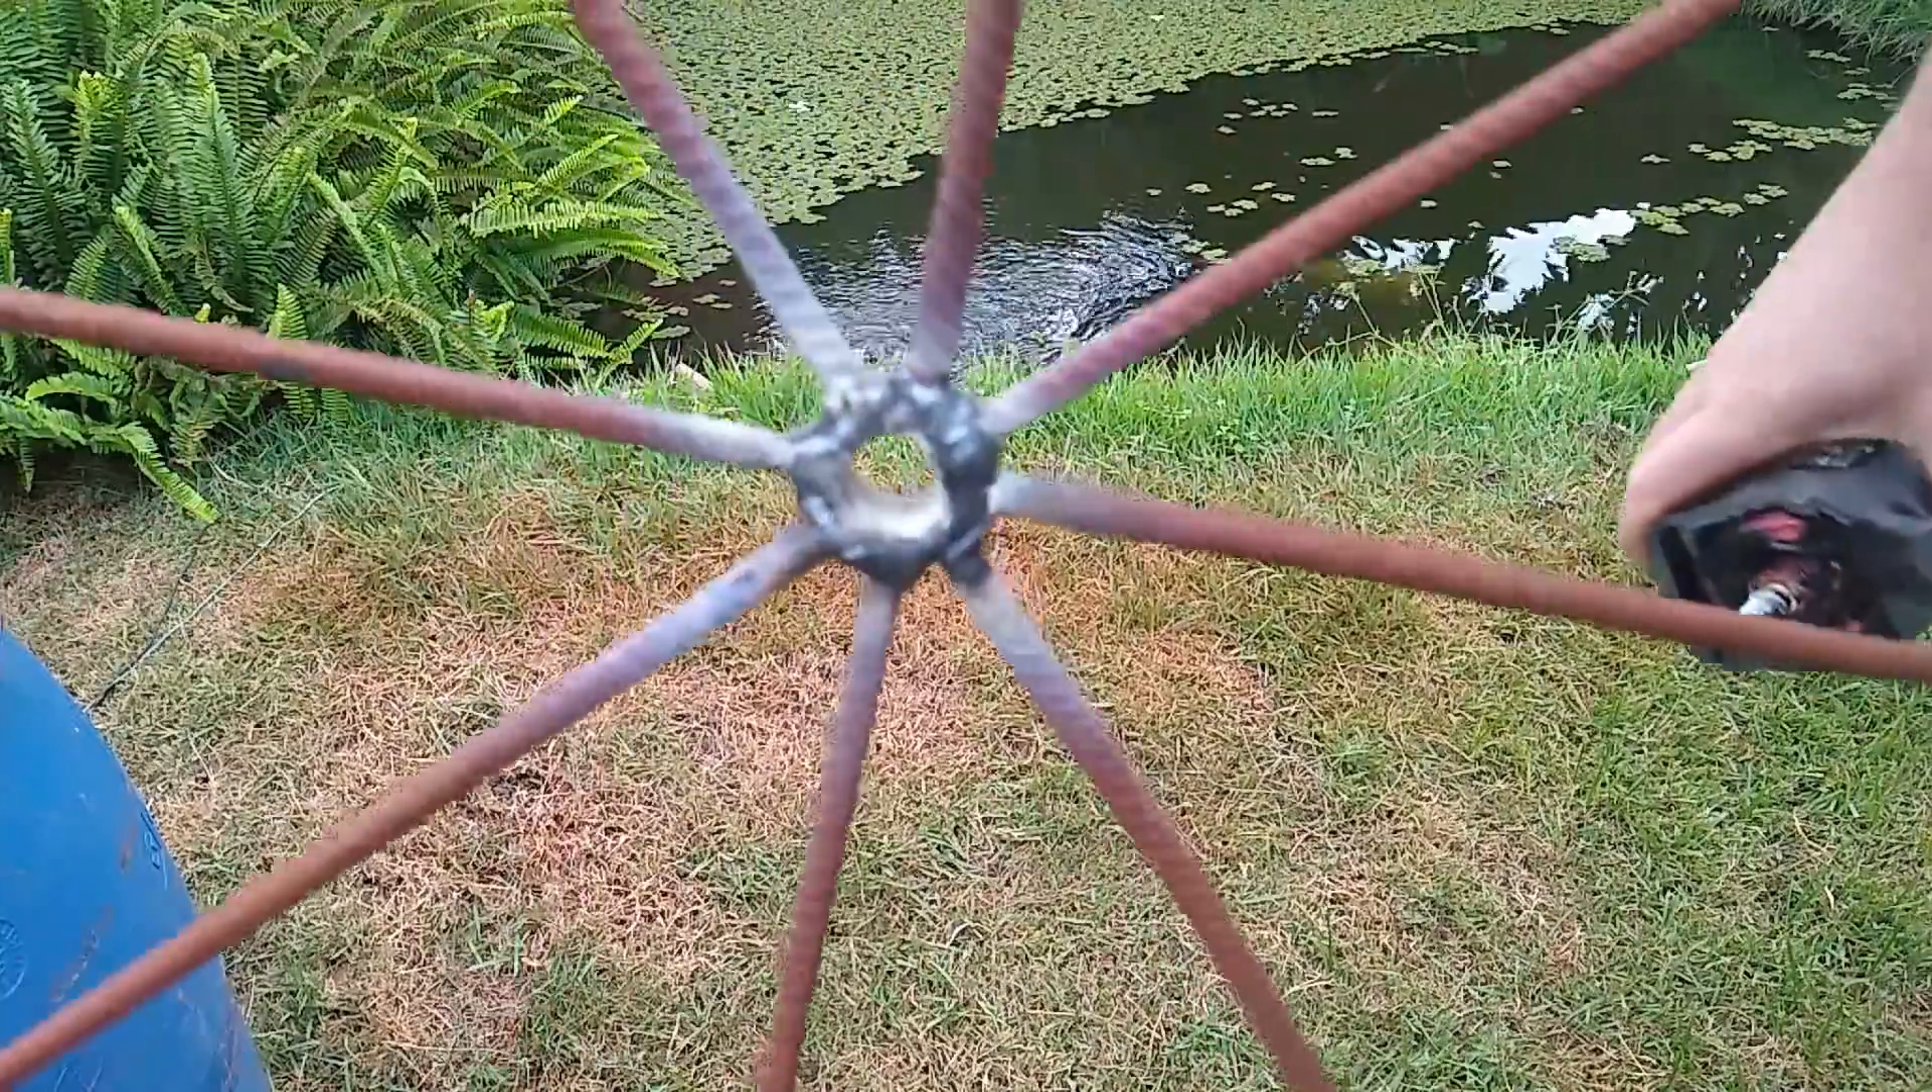Soldei aqui, então, o esqueleto da nossa hélice. Ficaram oito hastes de ferro soldadas.